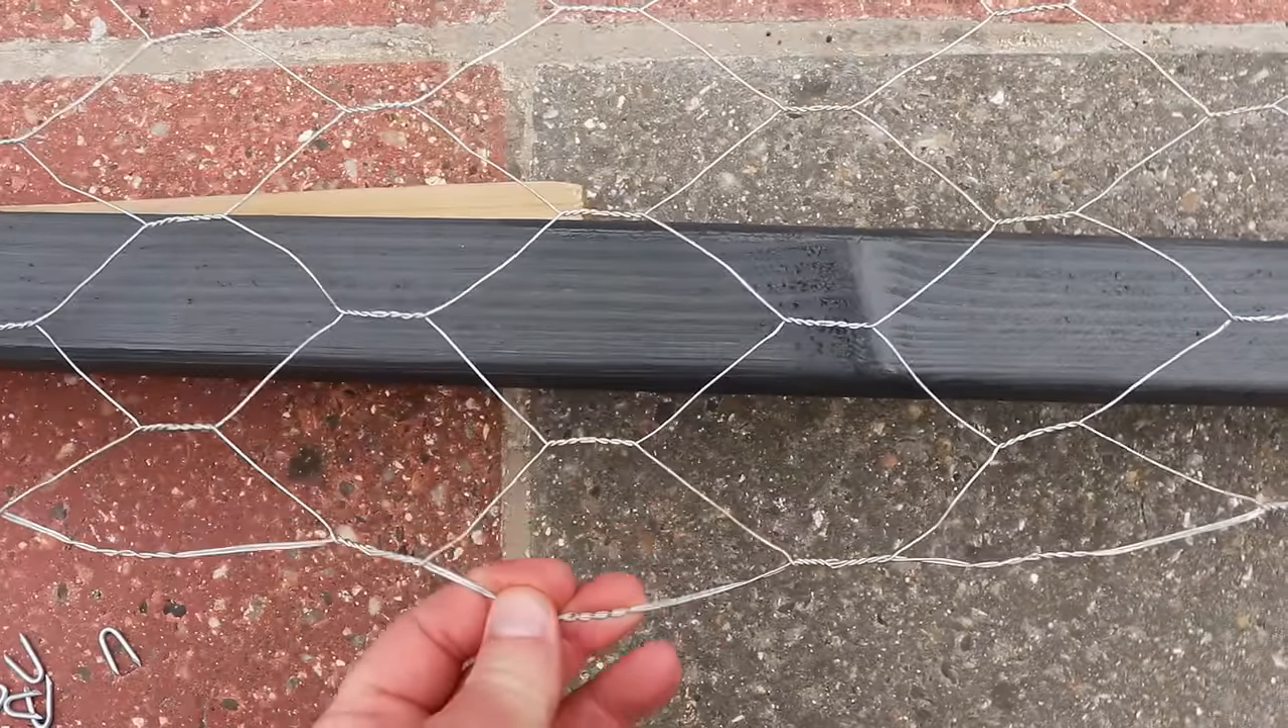As you can see I've got a good two maybe even three inches overhanging.